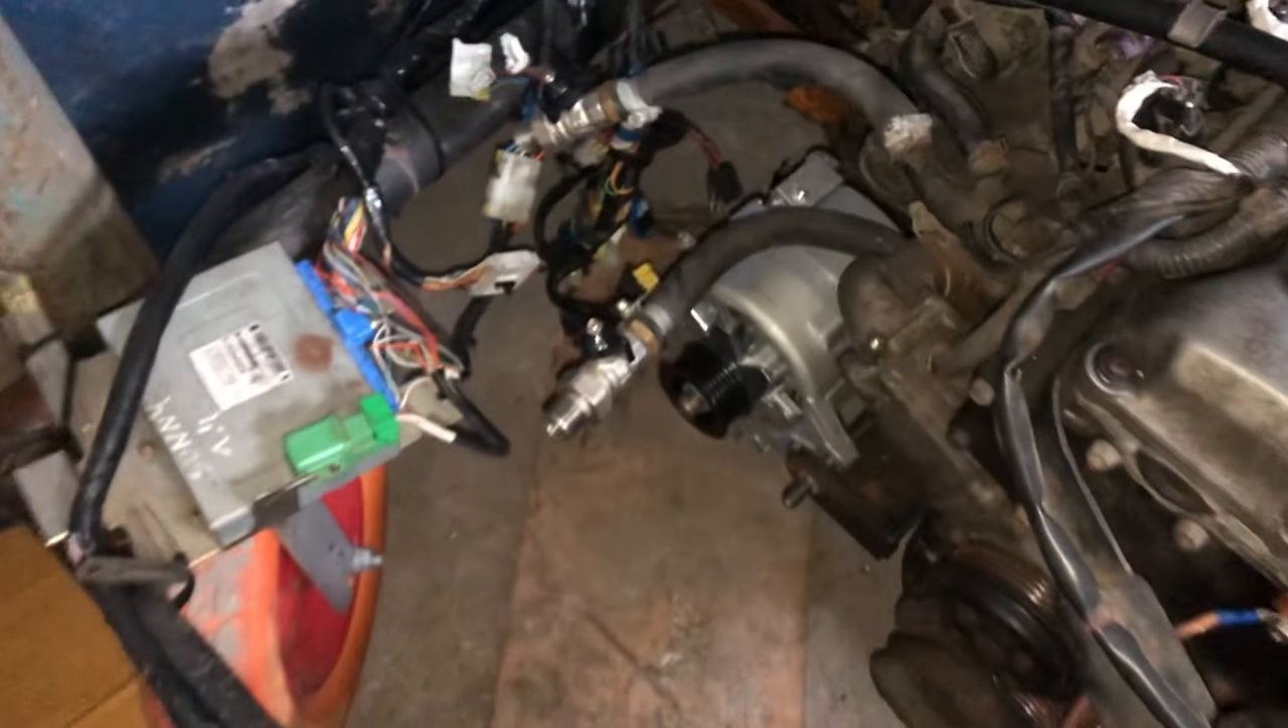Mamy już alternatorek Tylko, że czekam na pasek.